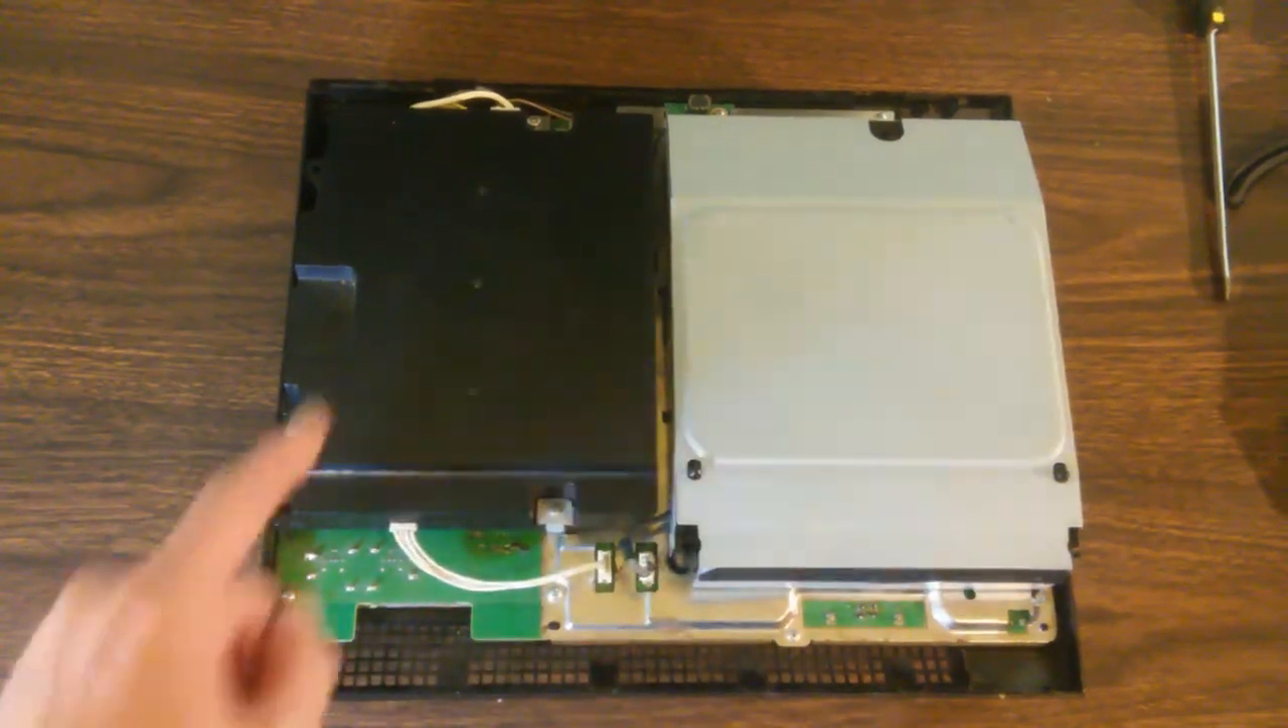With the lid off, we reveal the power supply and the Blu-ray player.